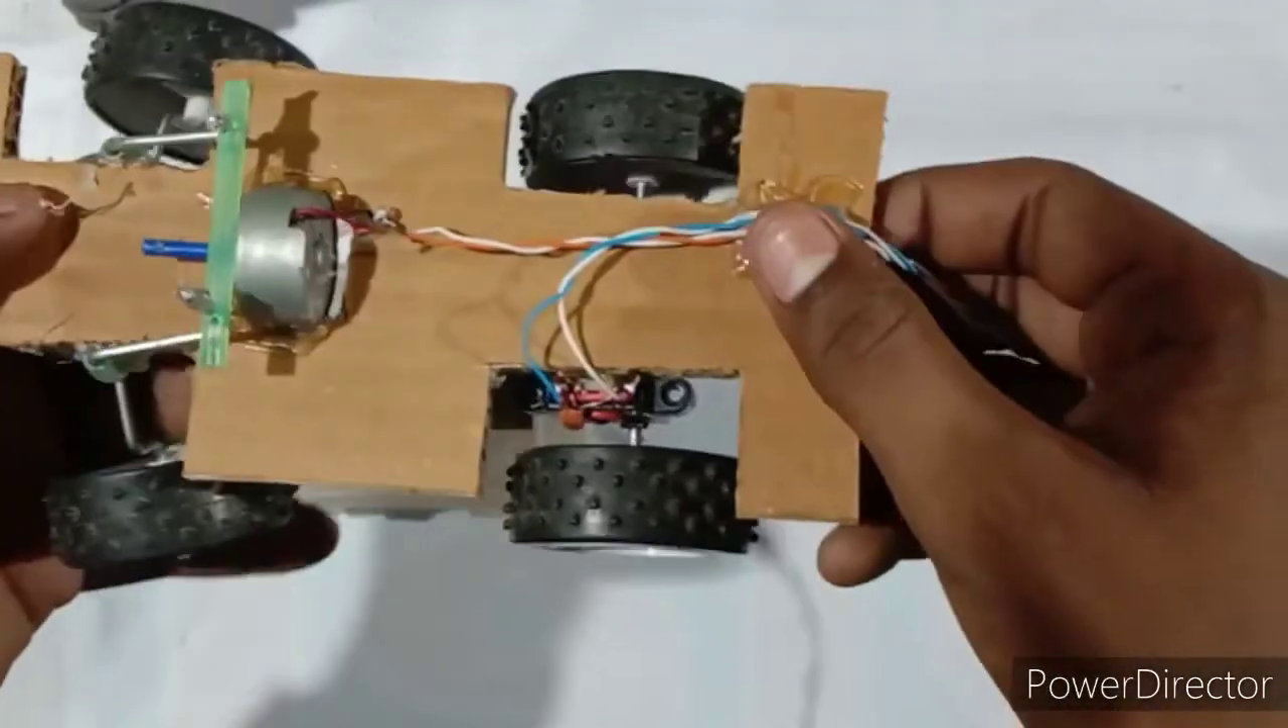दो वाईरं मैंने मोटर से जोड़े हुए है।